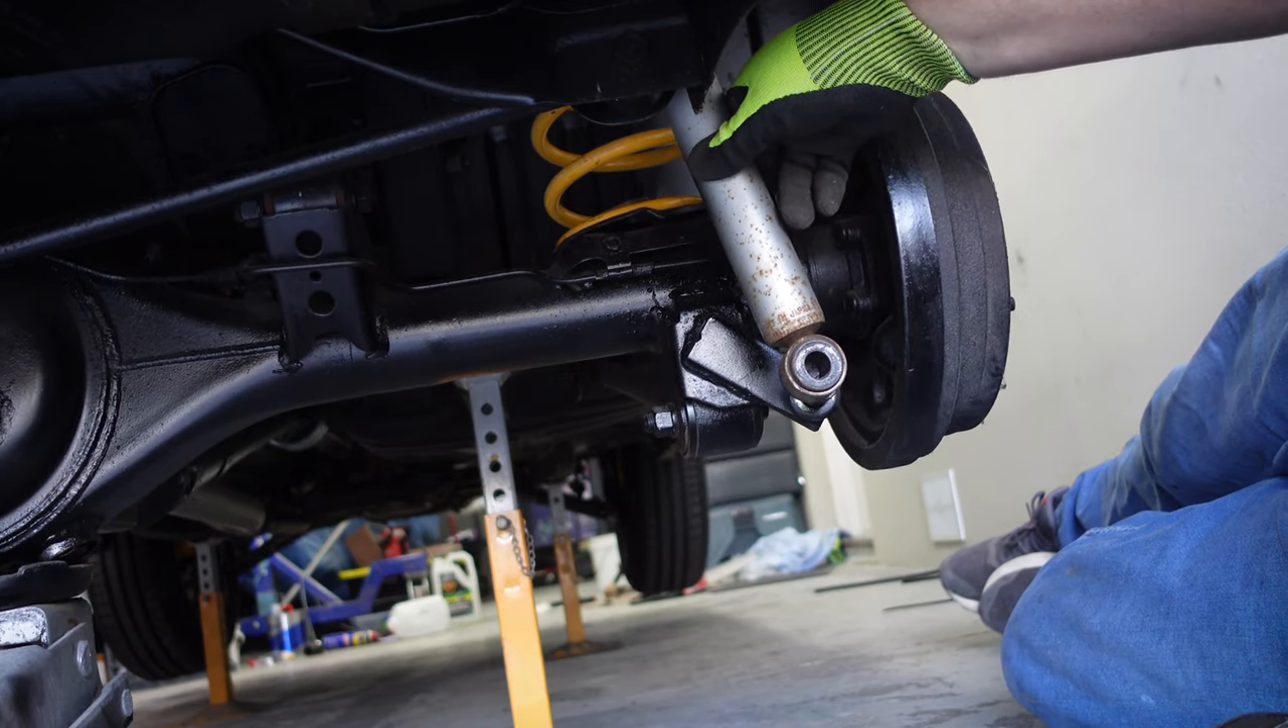Now, we just need to put the shock back on.